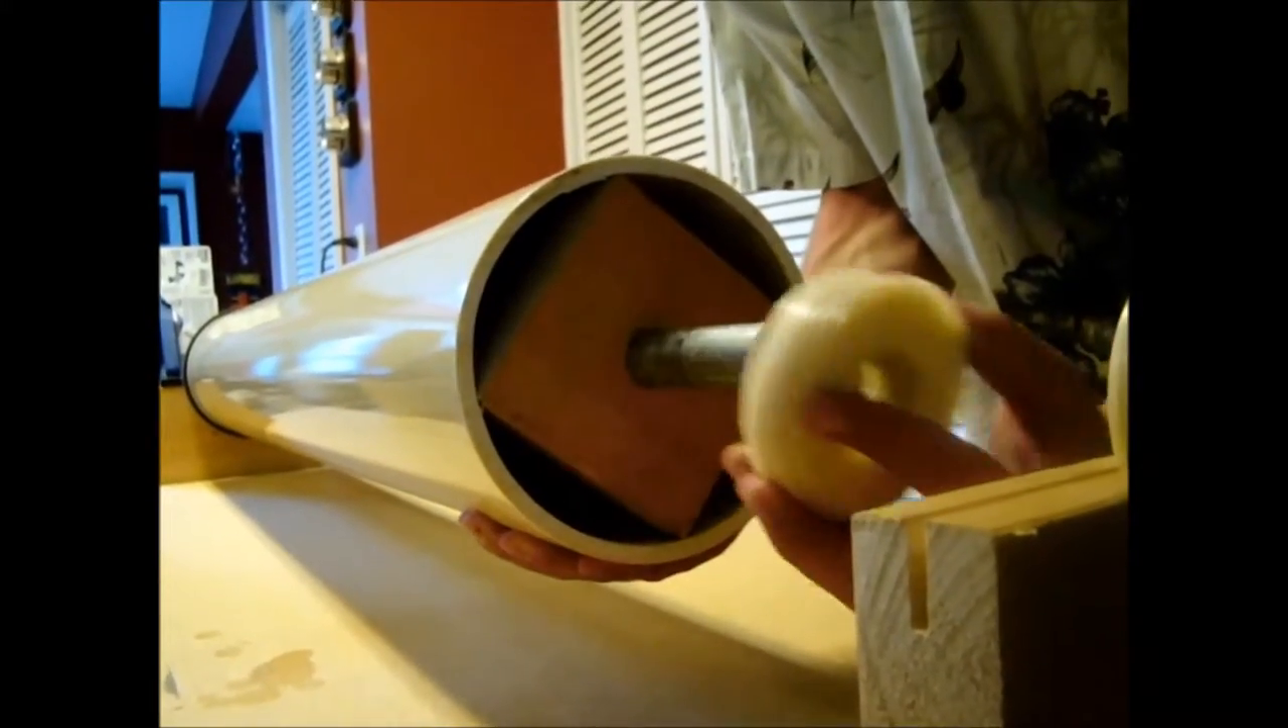To hold our 6-inch piece of PVC, we have a square block wedged inside.